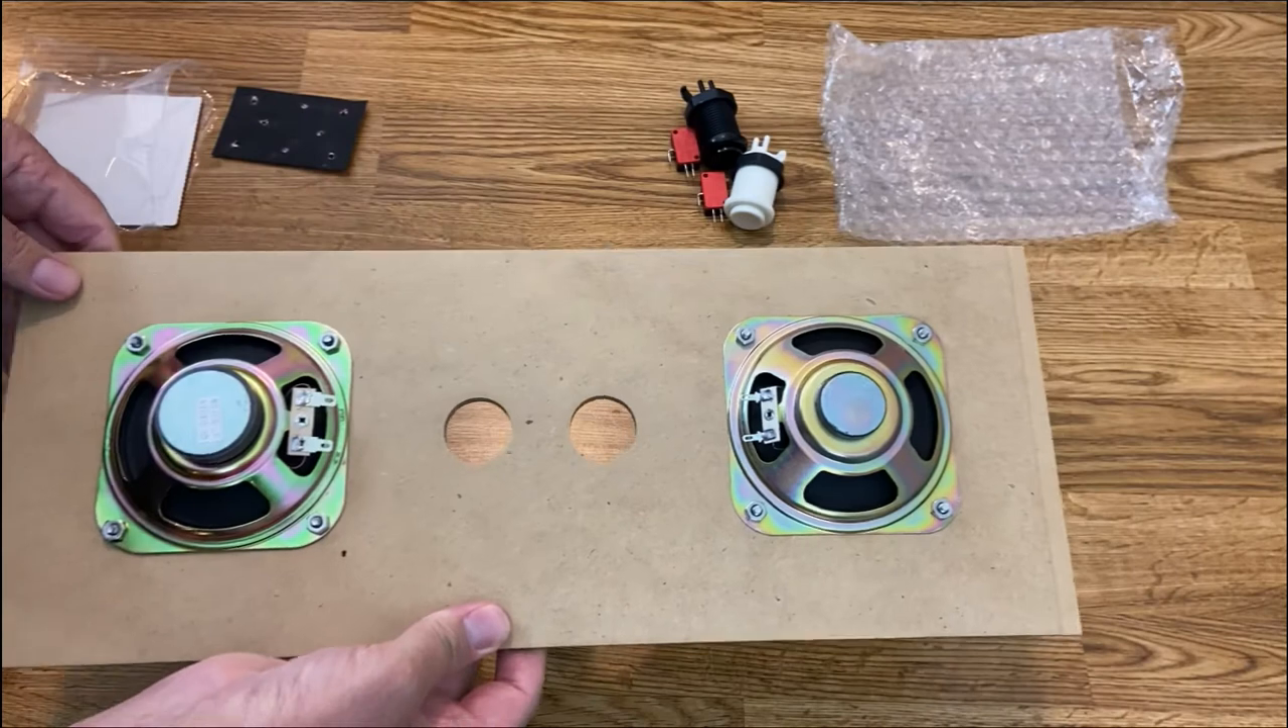All right so the speakers are installed once again just make sure these lugs are pointing on the inside toward the buttons.